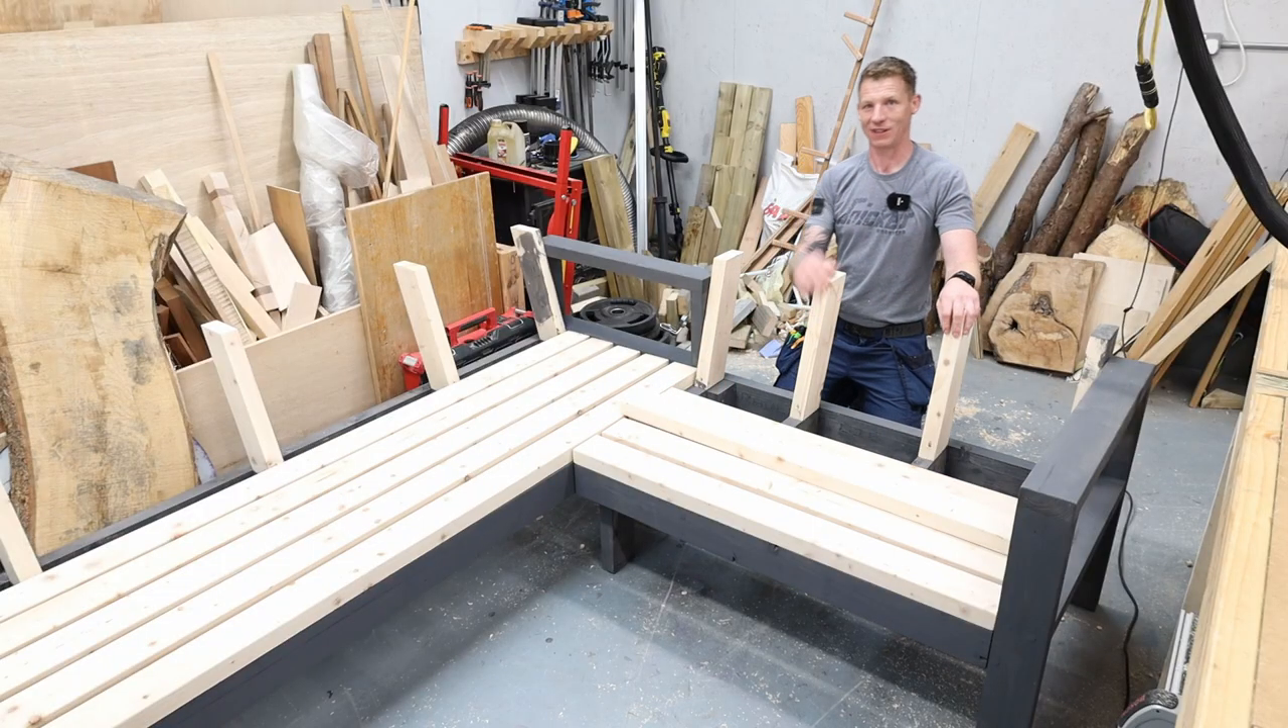I've also just fit the uprights for the back rest.